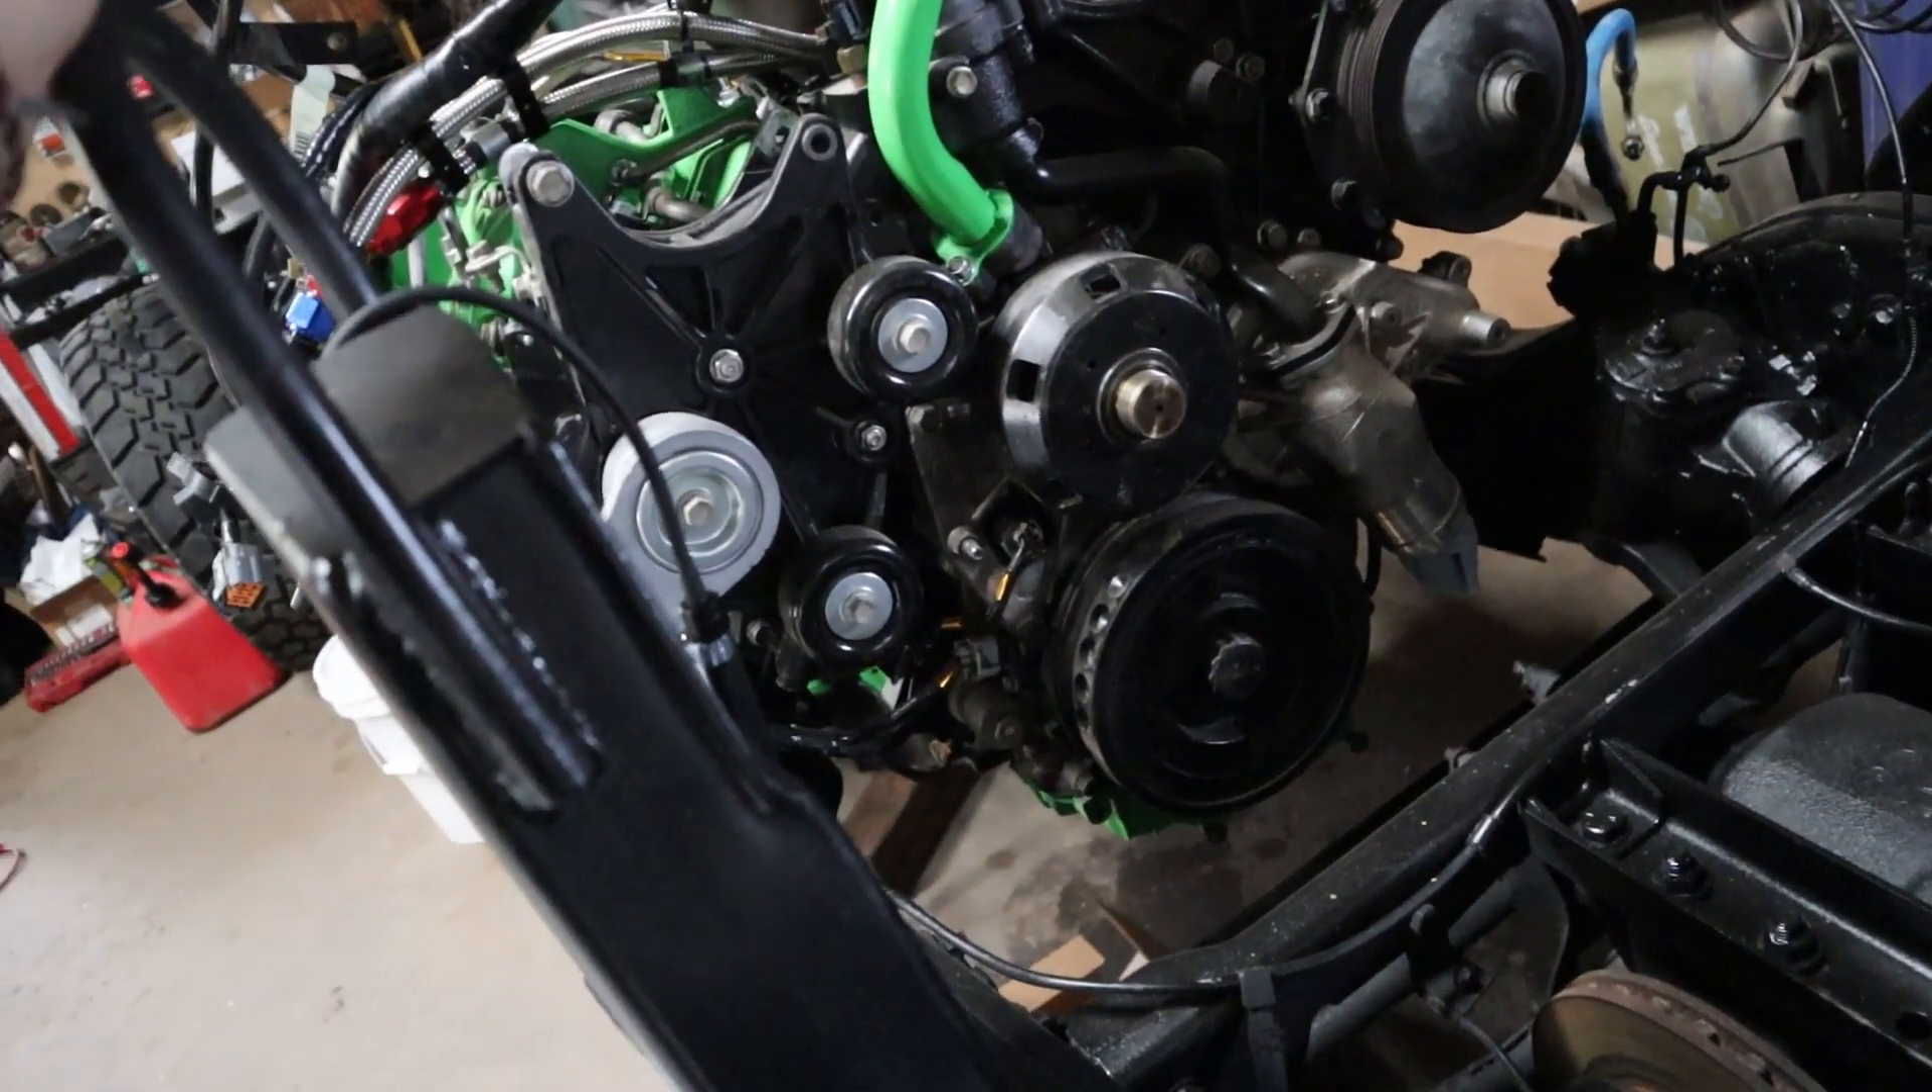We have a lot of stuff in but we are still waiting on finding an engine fan on here.